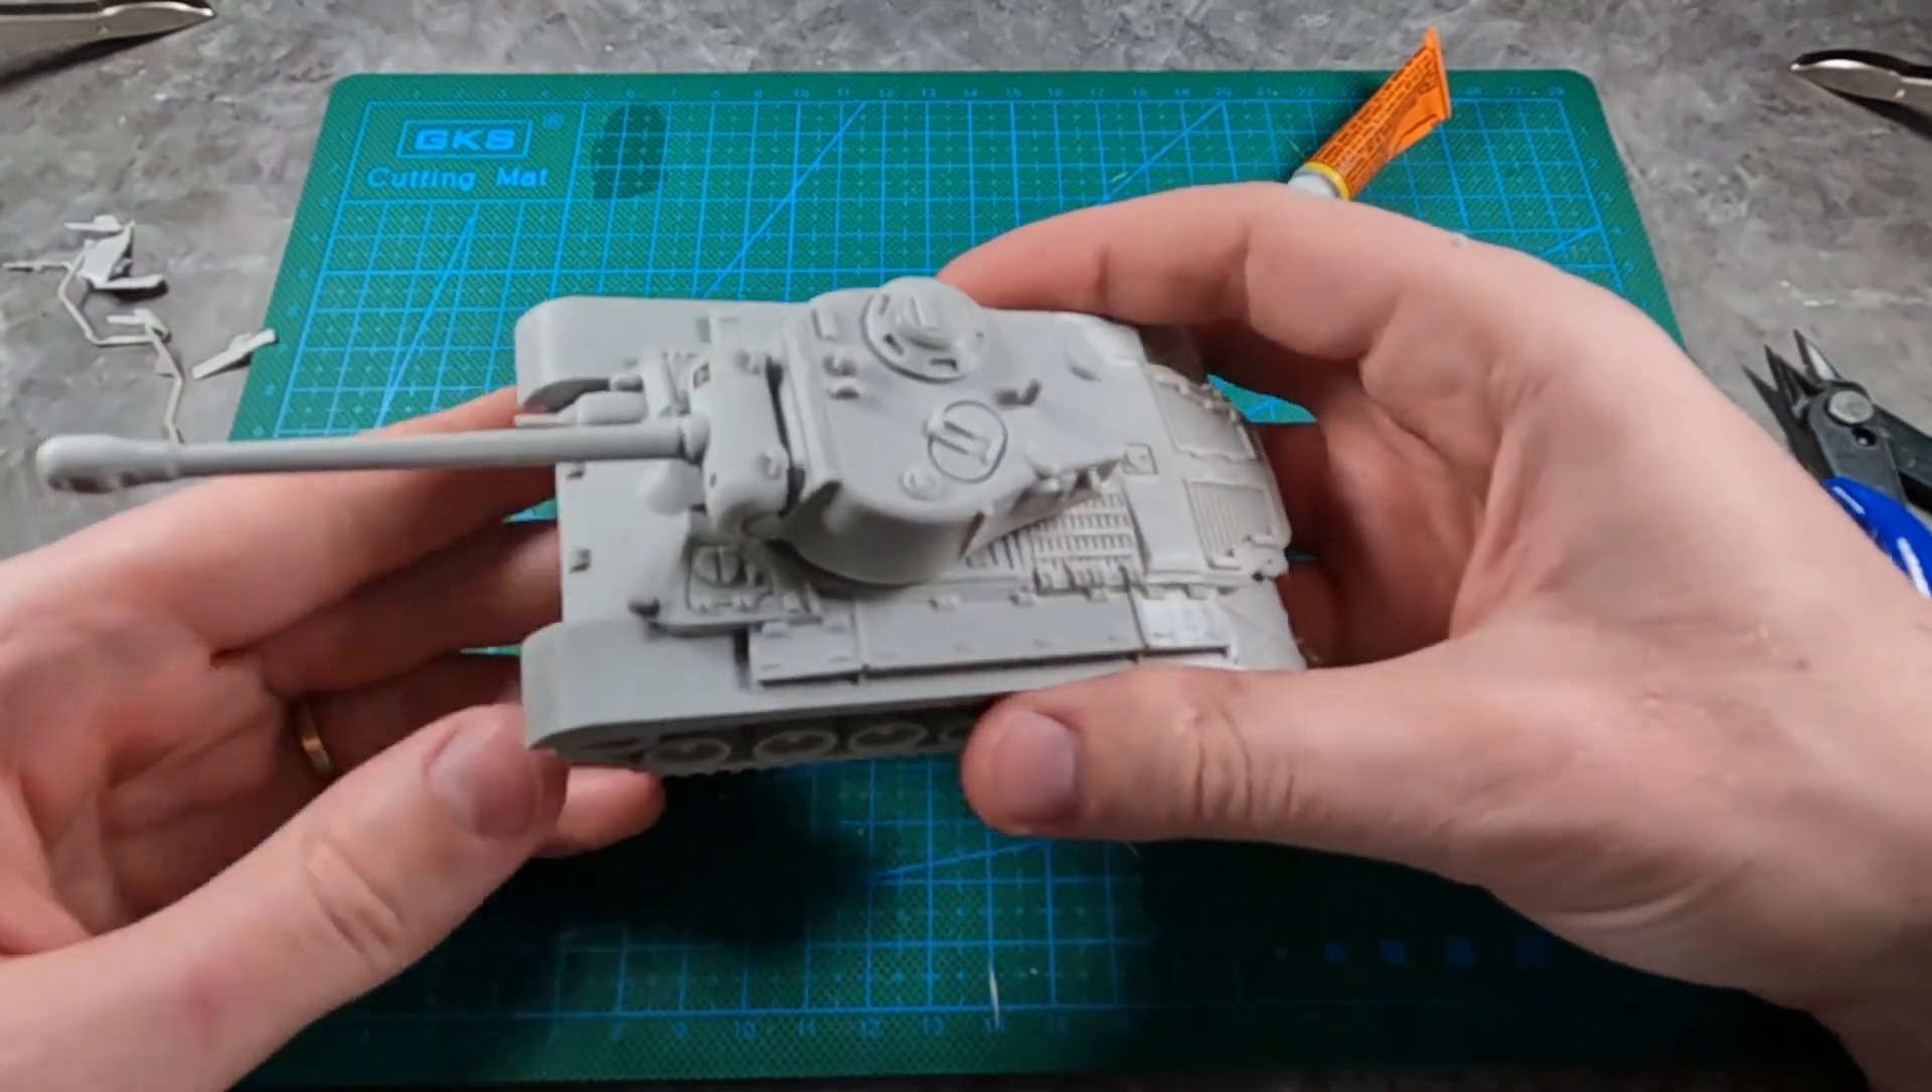And there you have the Pershing. The 28 millimeter tank from Miniature Tanks Company. The kit is assembled.